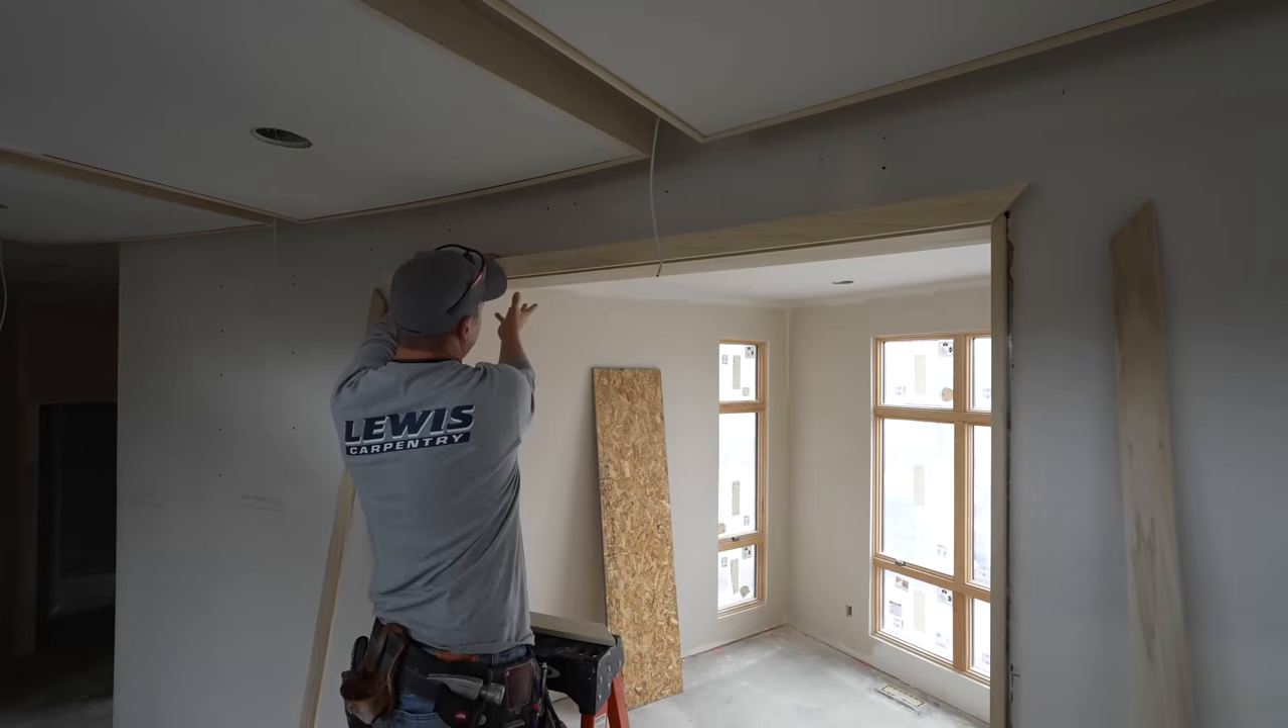Now I've went ahead and actually already started fitting this curved piece of casing that goes across the top here.